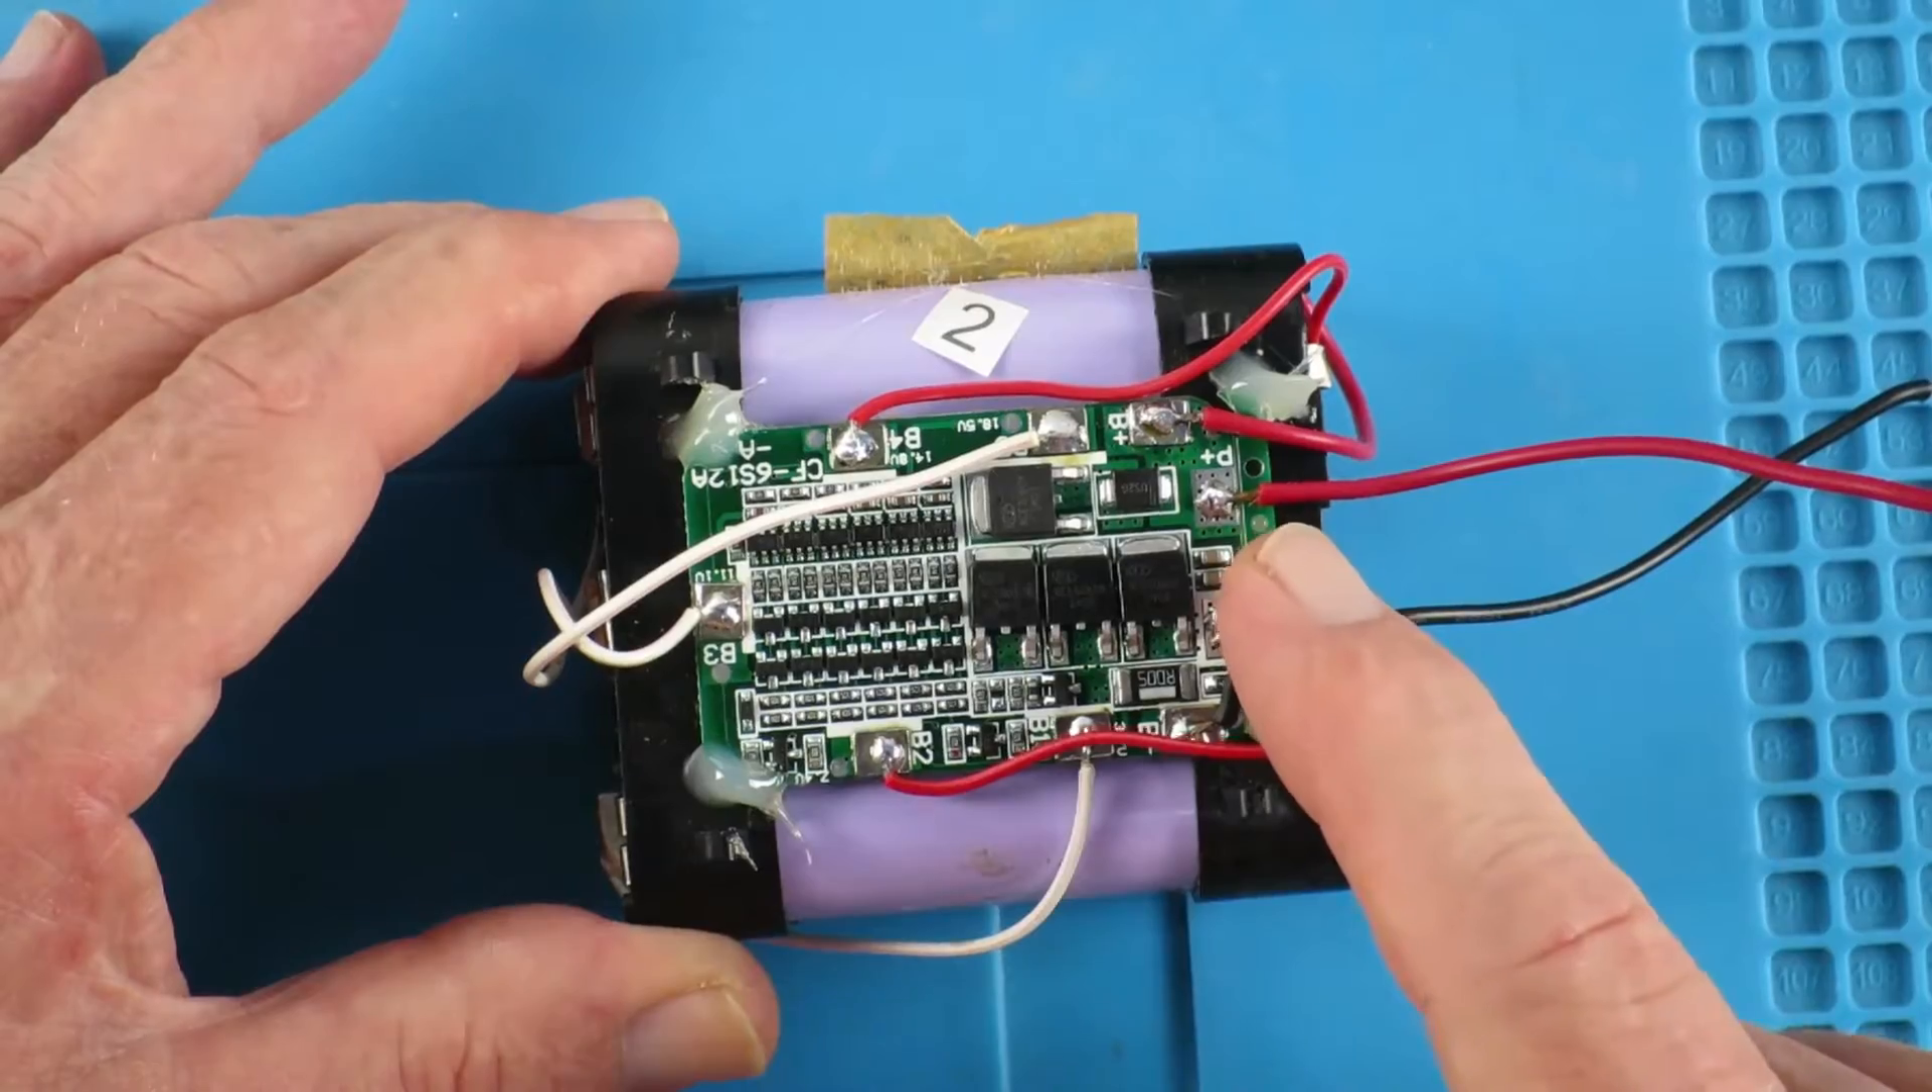Here we can see that I've put on a standard six cell BMS board and links down in the description.